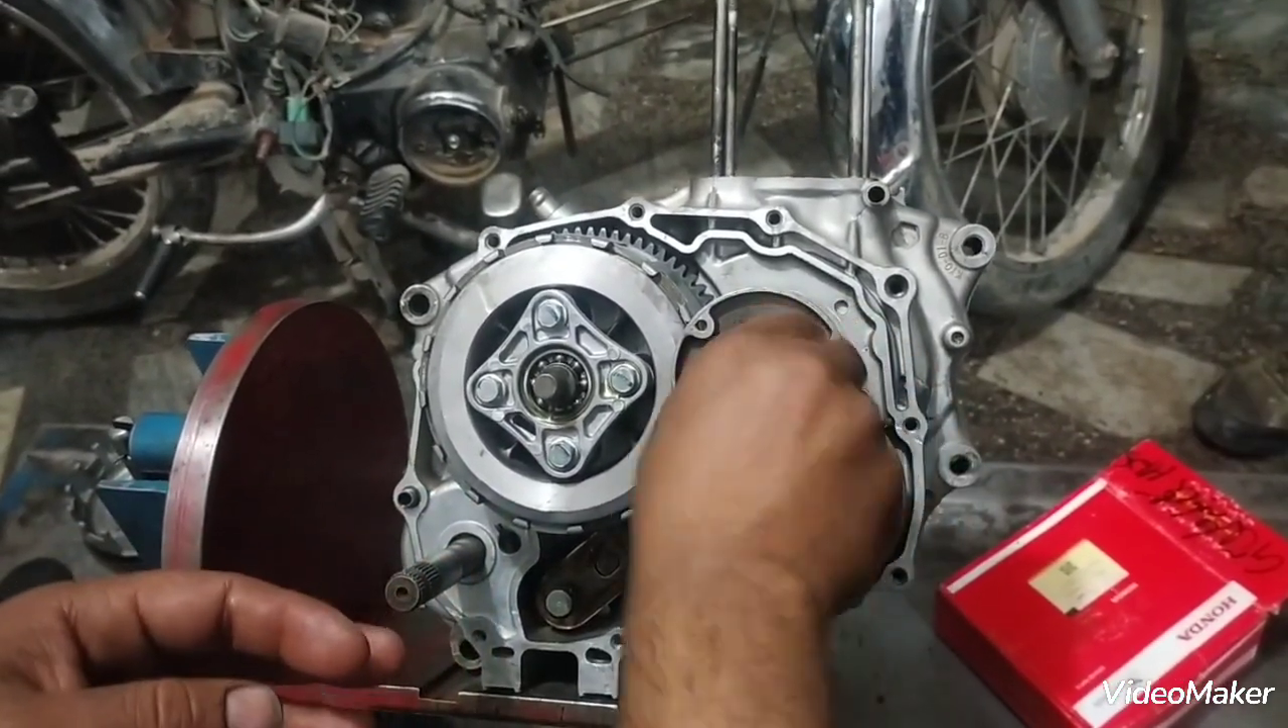تو اب یہ اس کا کلچ بکسا تو فٹ ہو چکا ہے۔